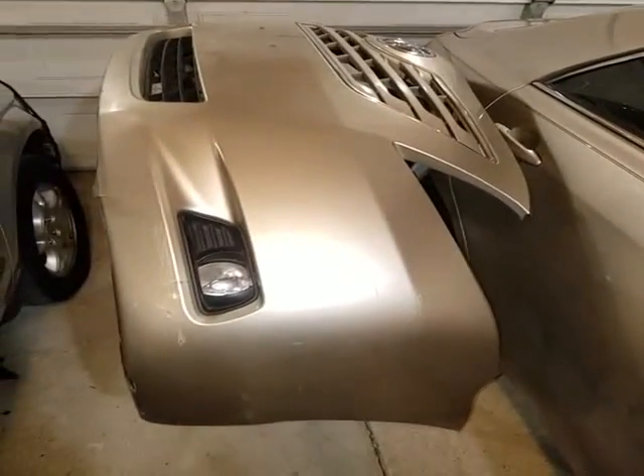Okay so here's the bumper cover removed.